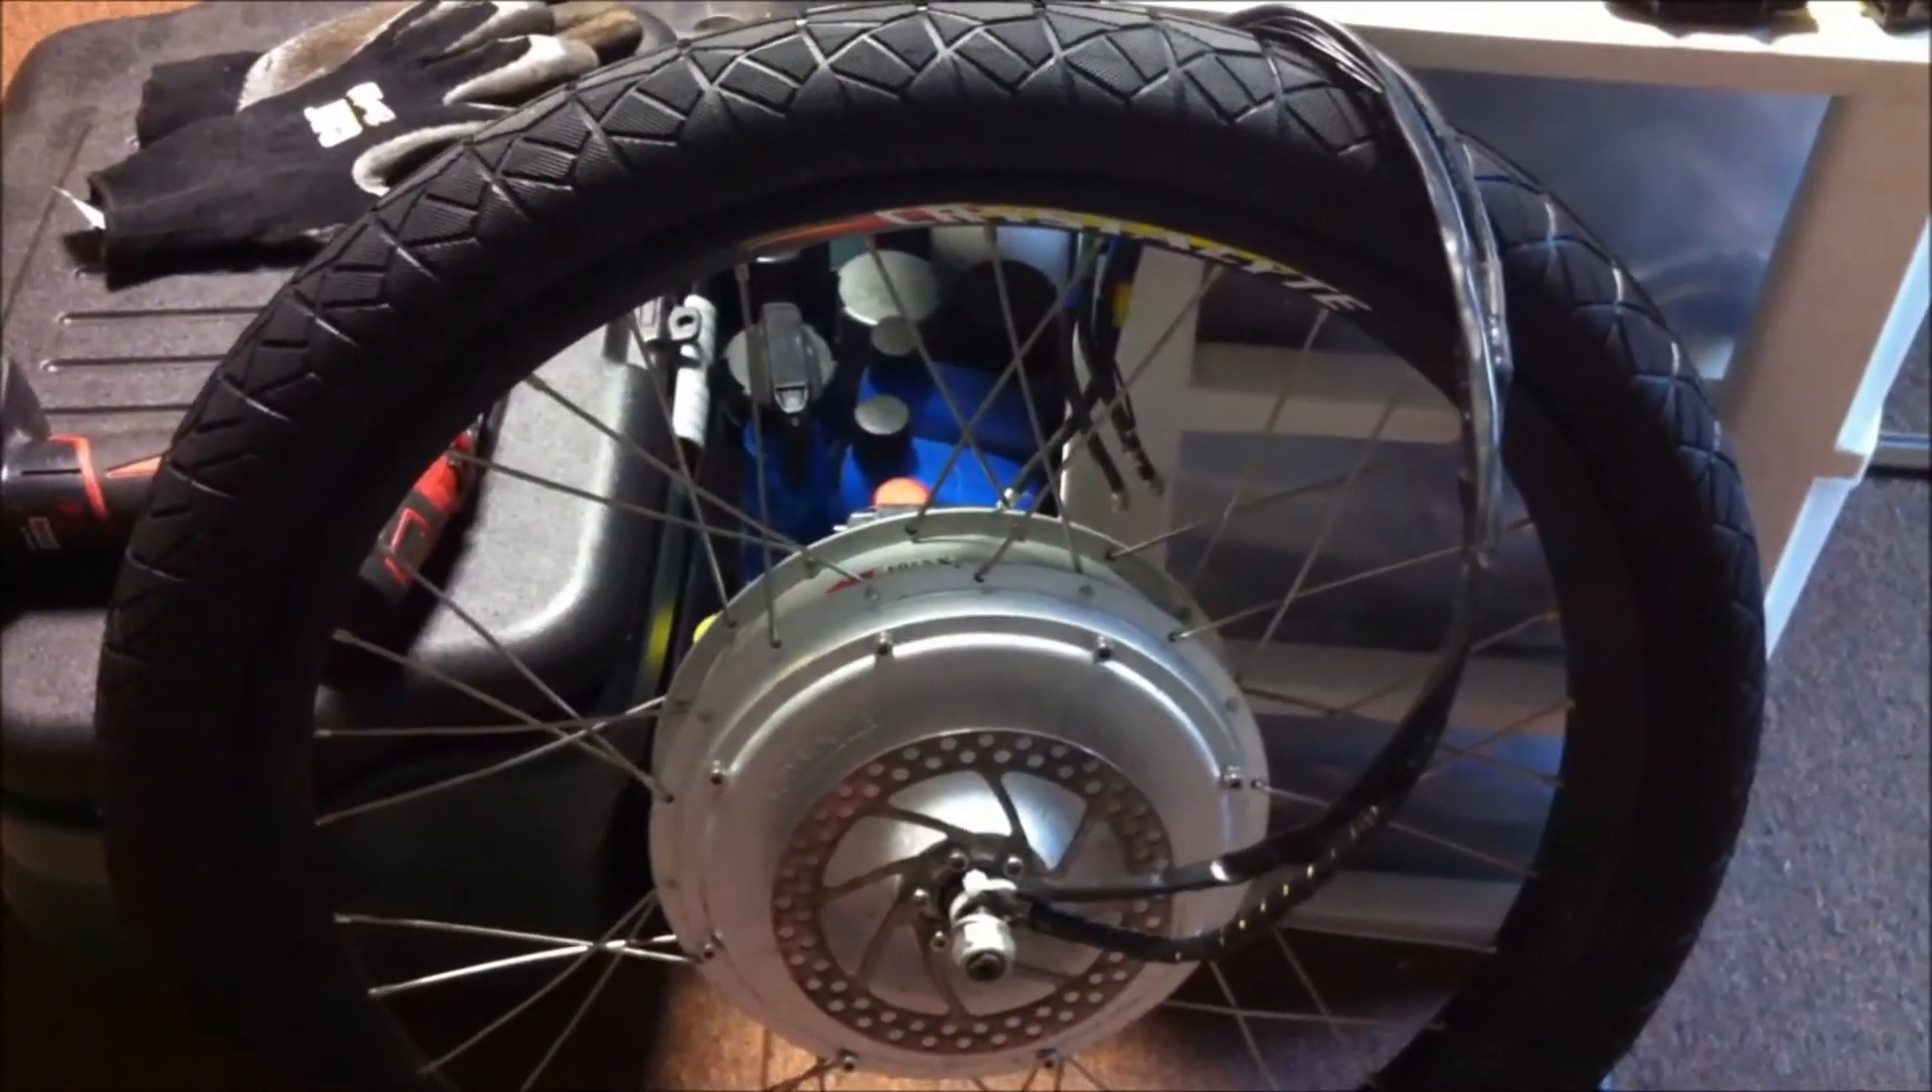Alright, I got the tire mounted on the rear motor as well. So I got both new tires on.